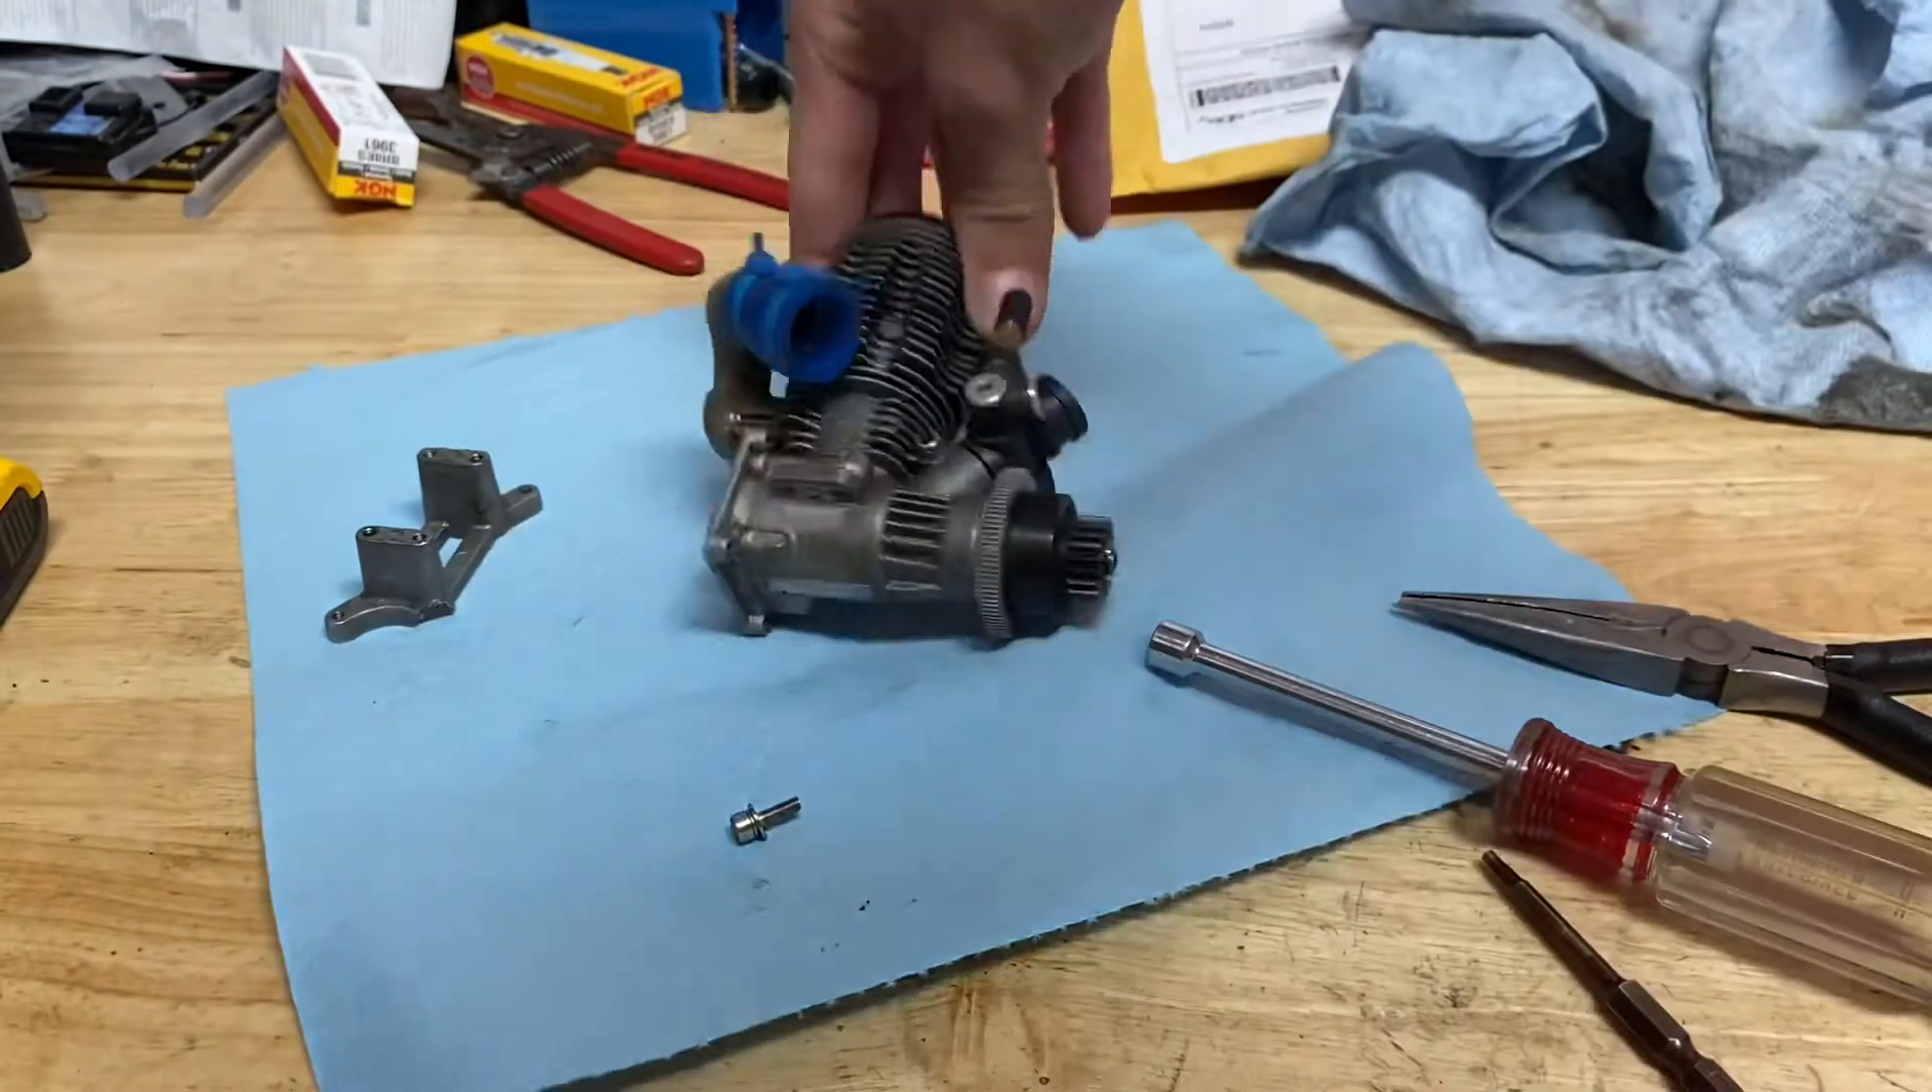All right so now the engine mount is removed.